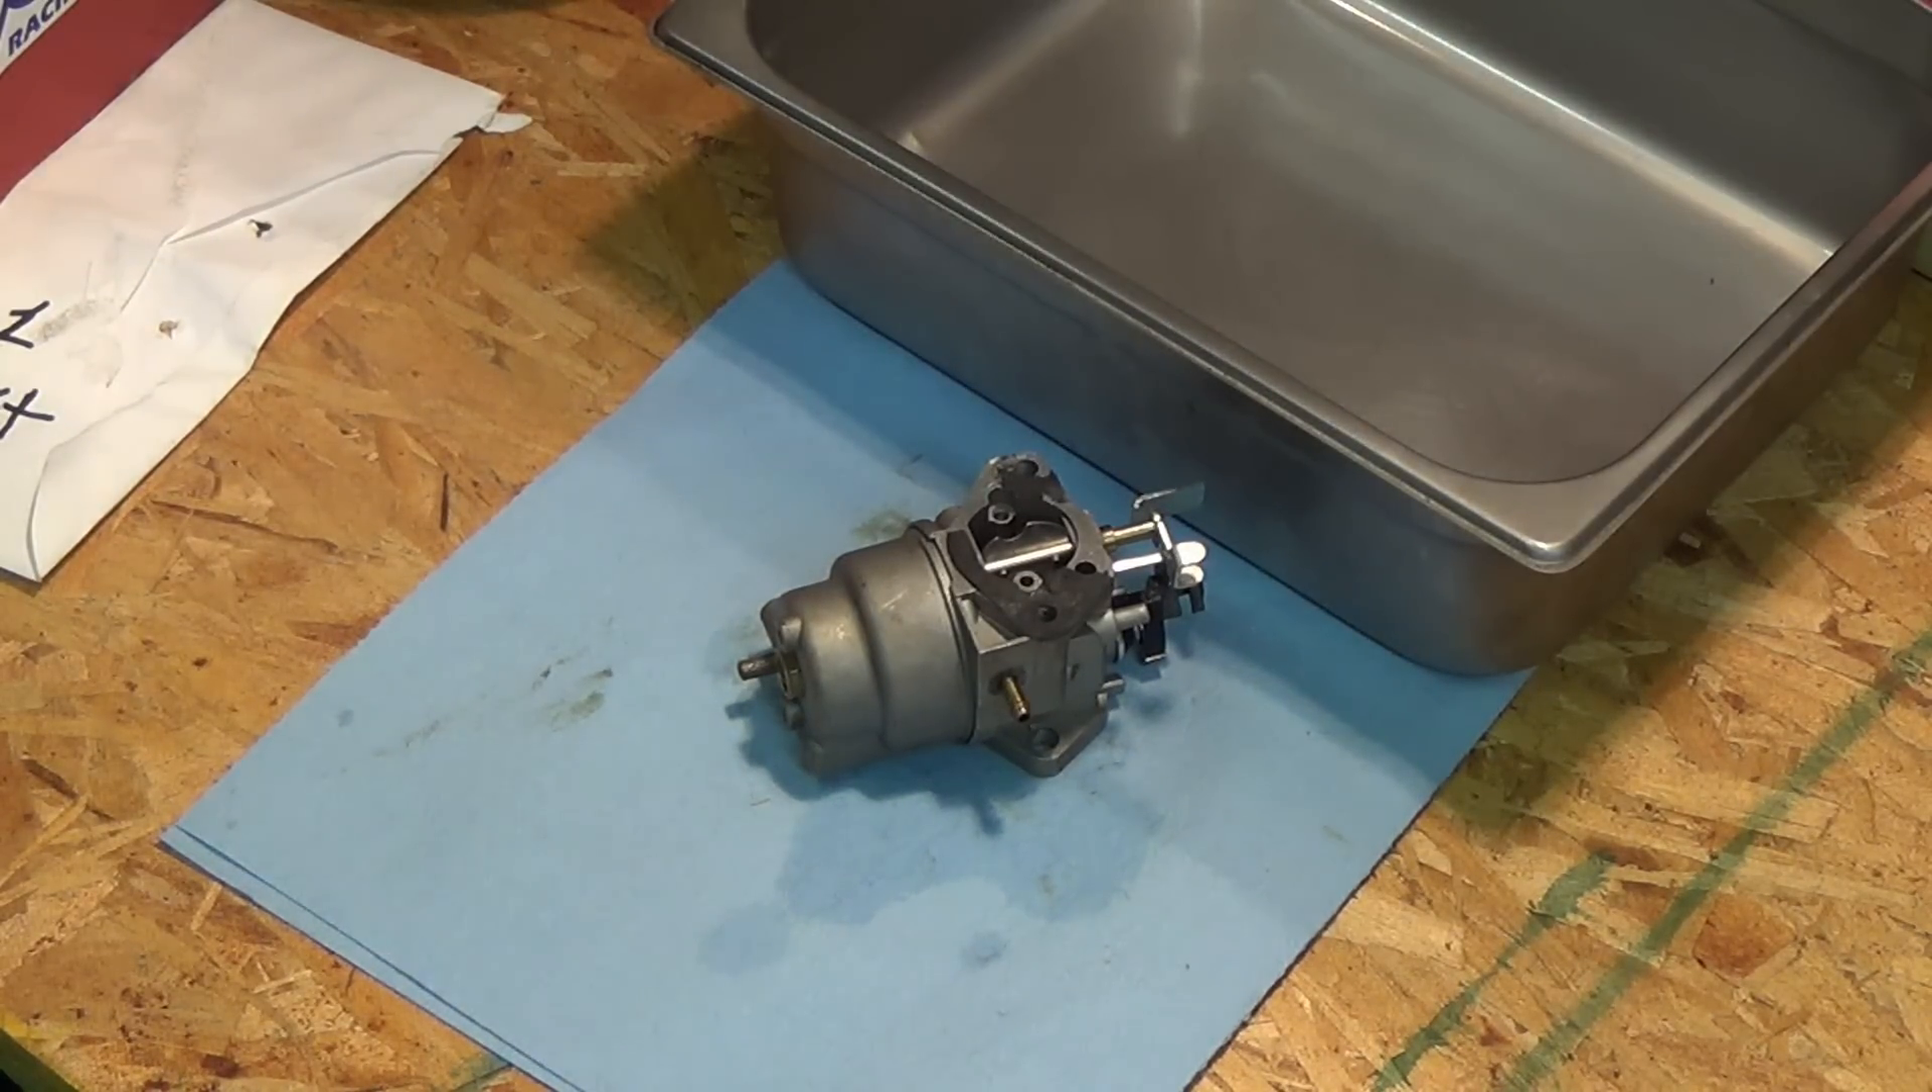Alright, so now we have the carburetor out and on the bench.